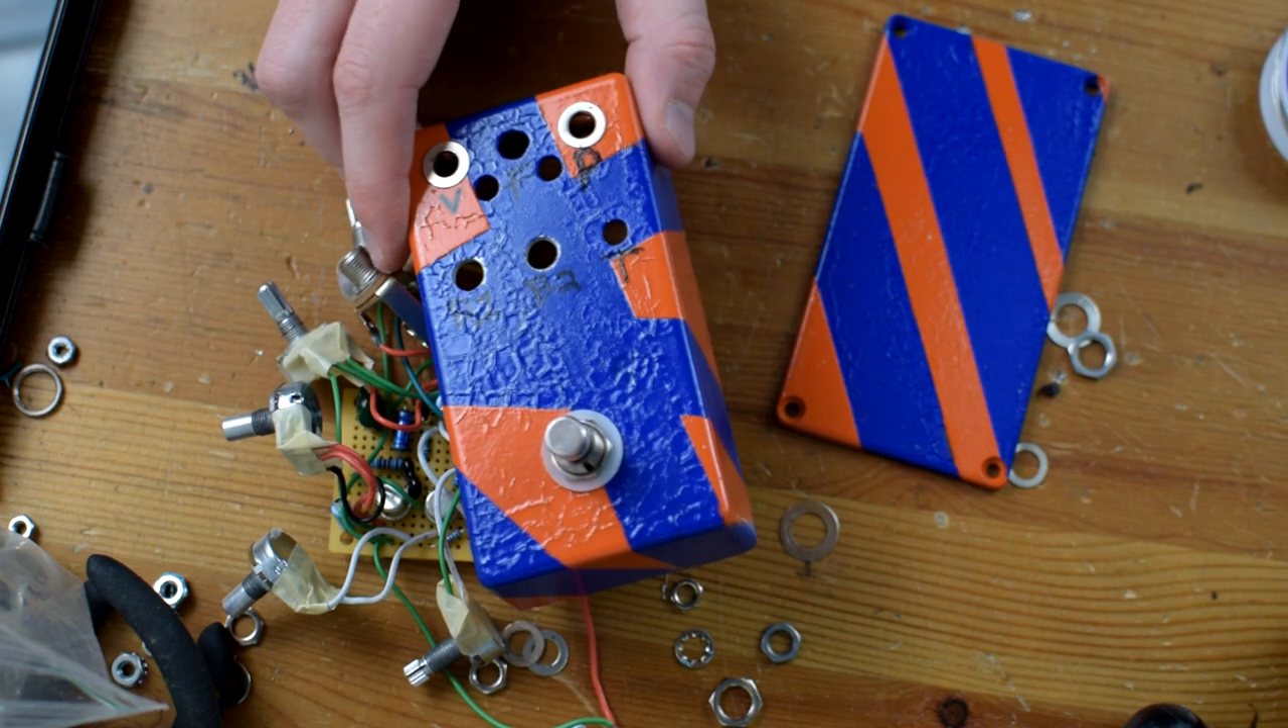Got the enclosure here and I'm starting to assemble the pedal into the enclosure.